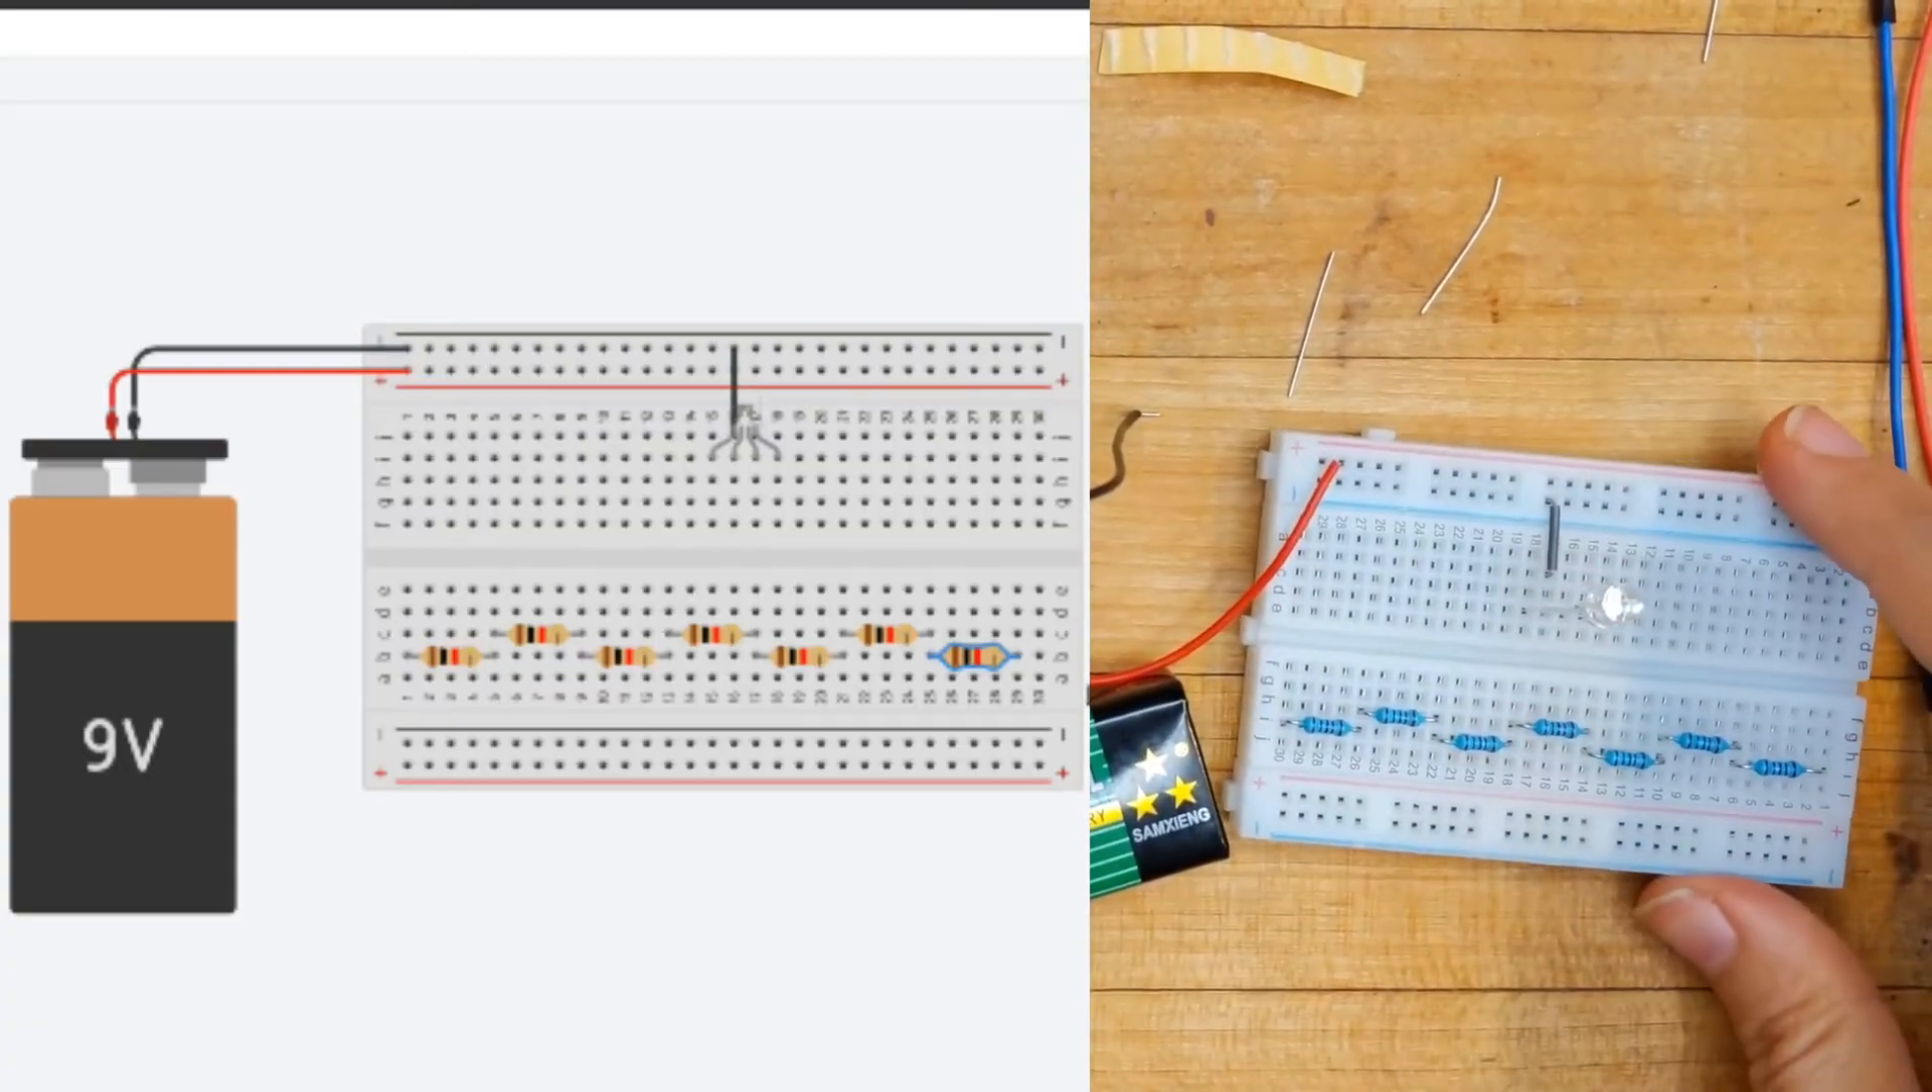All right so now we have our resistors in which is great.